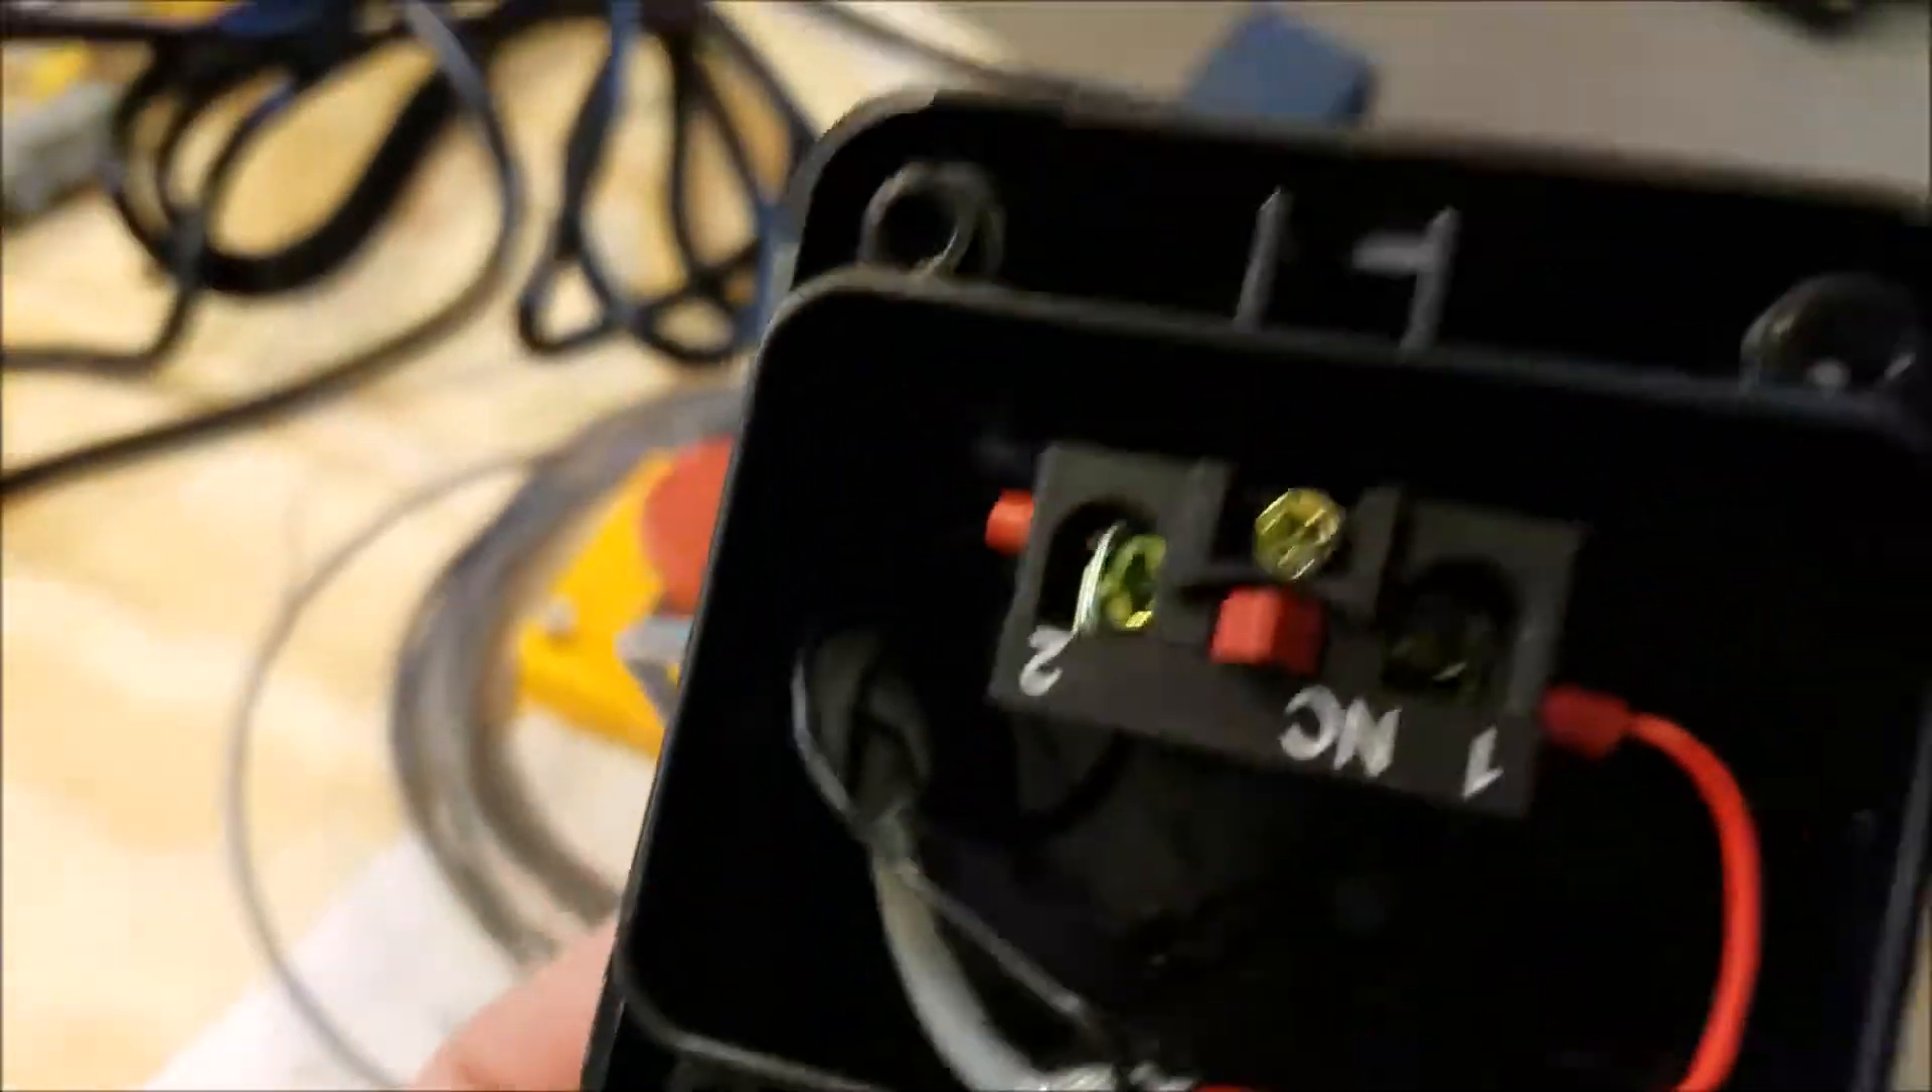What we have here is the e-stop switch disassembled.